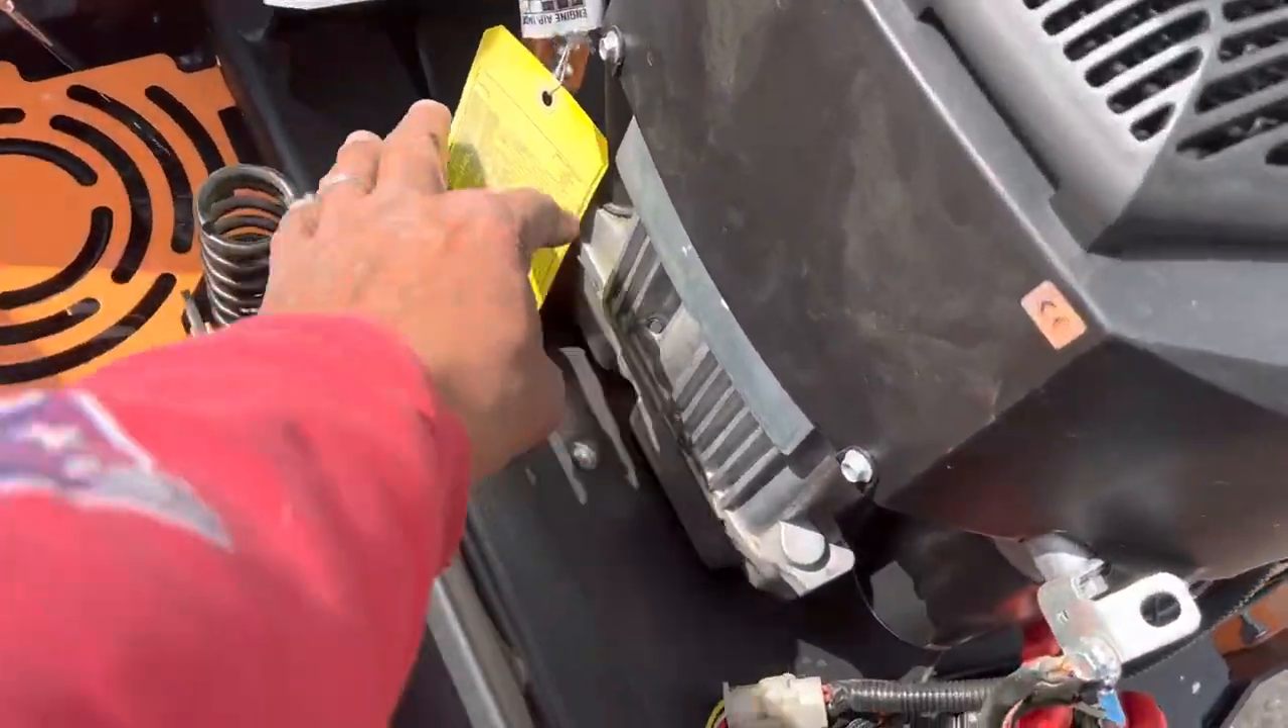And look, the tag is, the tags are still on. I haven't even taken the tags off of it.